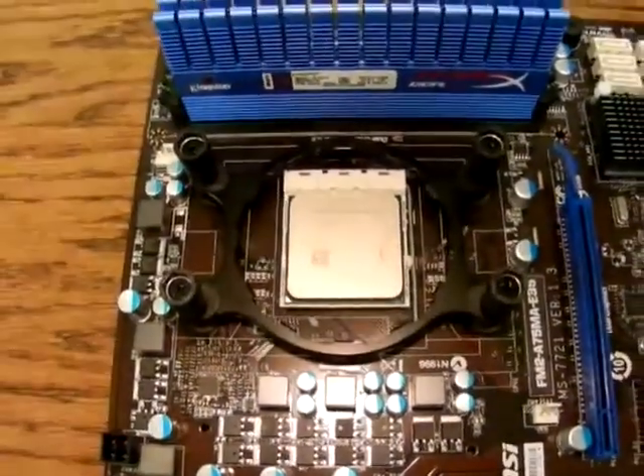Okay I've now cleaned off the old CPU paste and you can see the bracket fits perfectly in for this FM2 build.